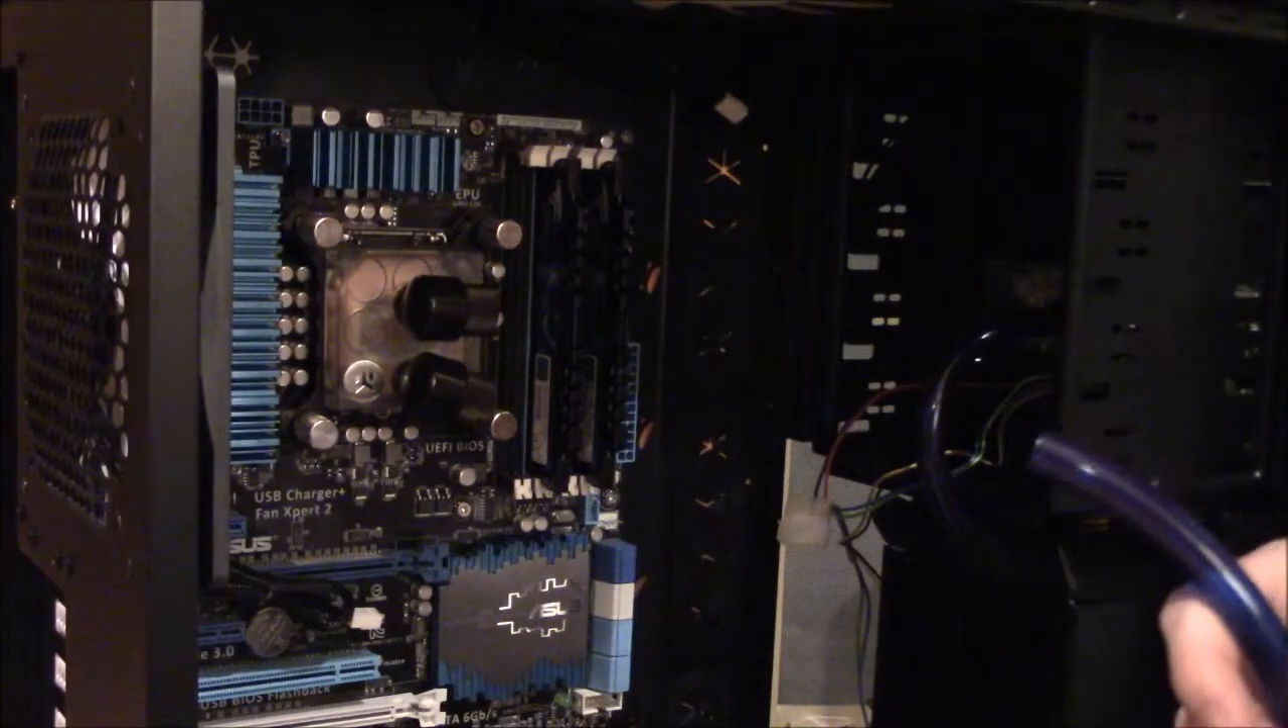Hey everyone, now I've got my motherboard installed in the new case.